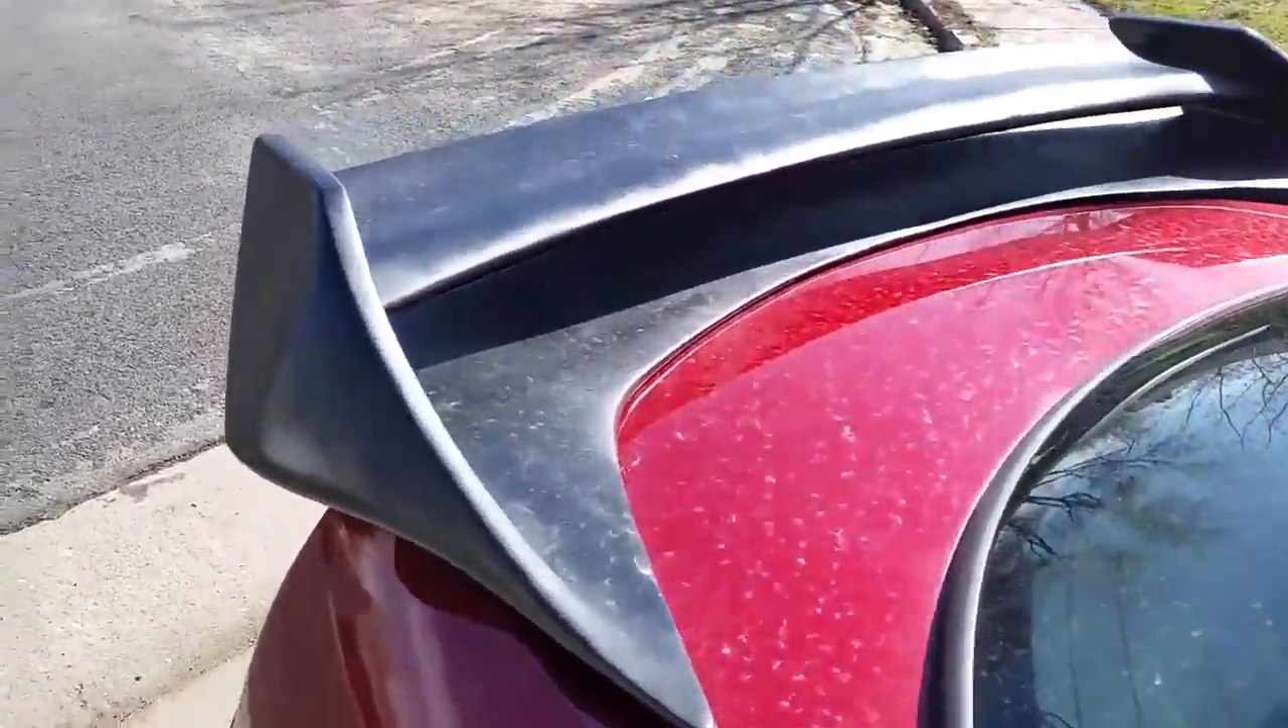Here's the final product on the car of the spoiler.